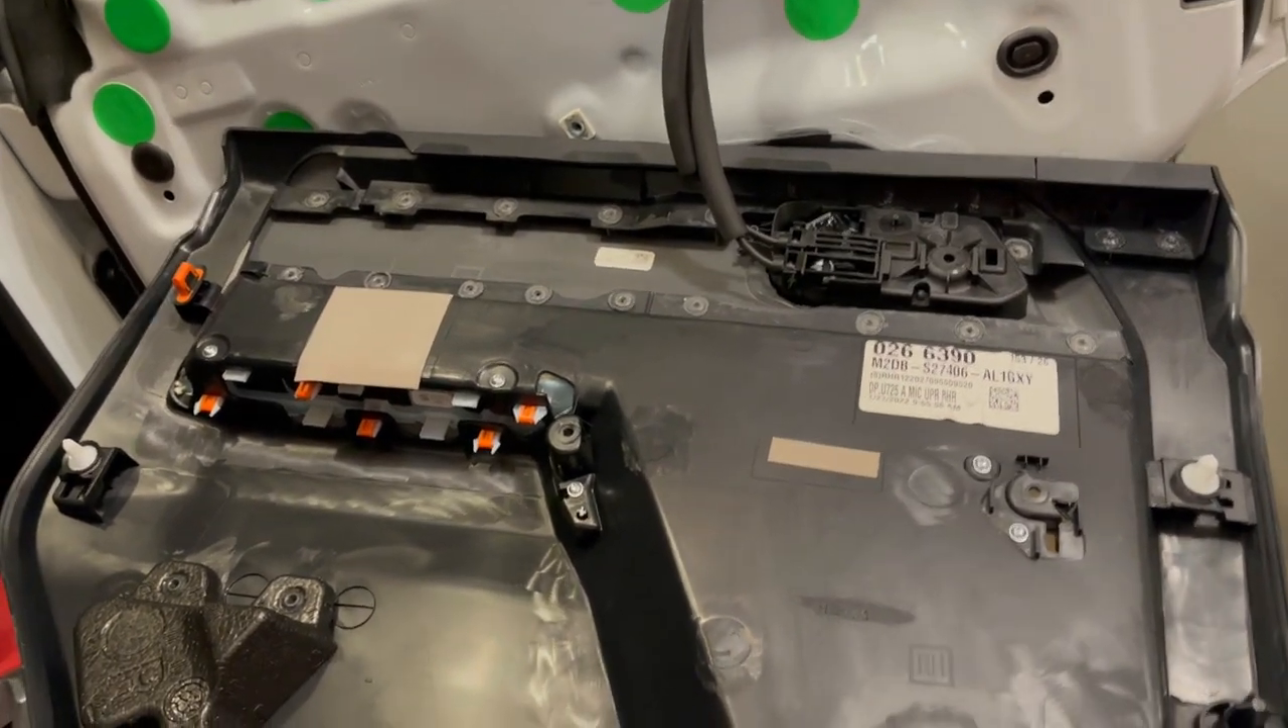Manage to free the door panel from the door. I haven't removed the lock grab handle mechanism.